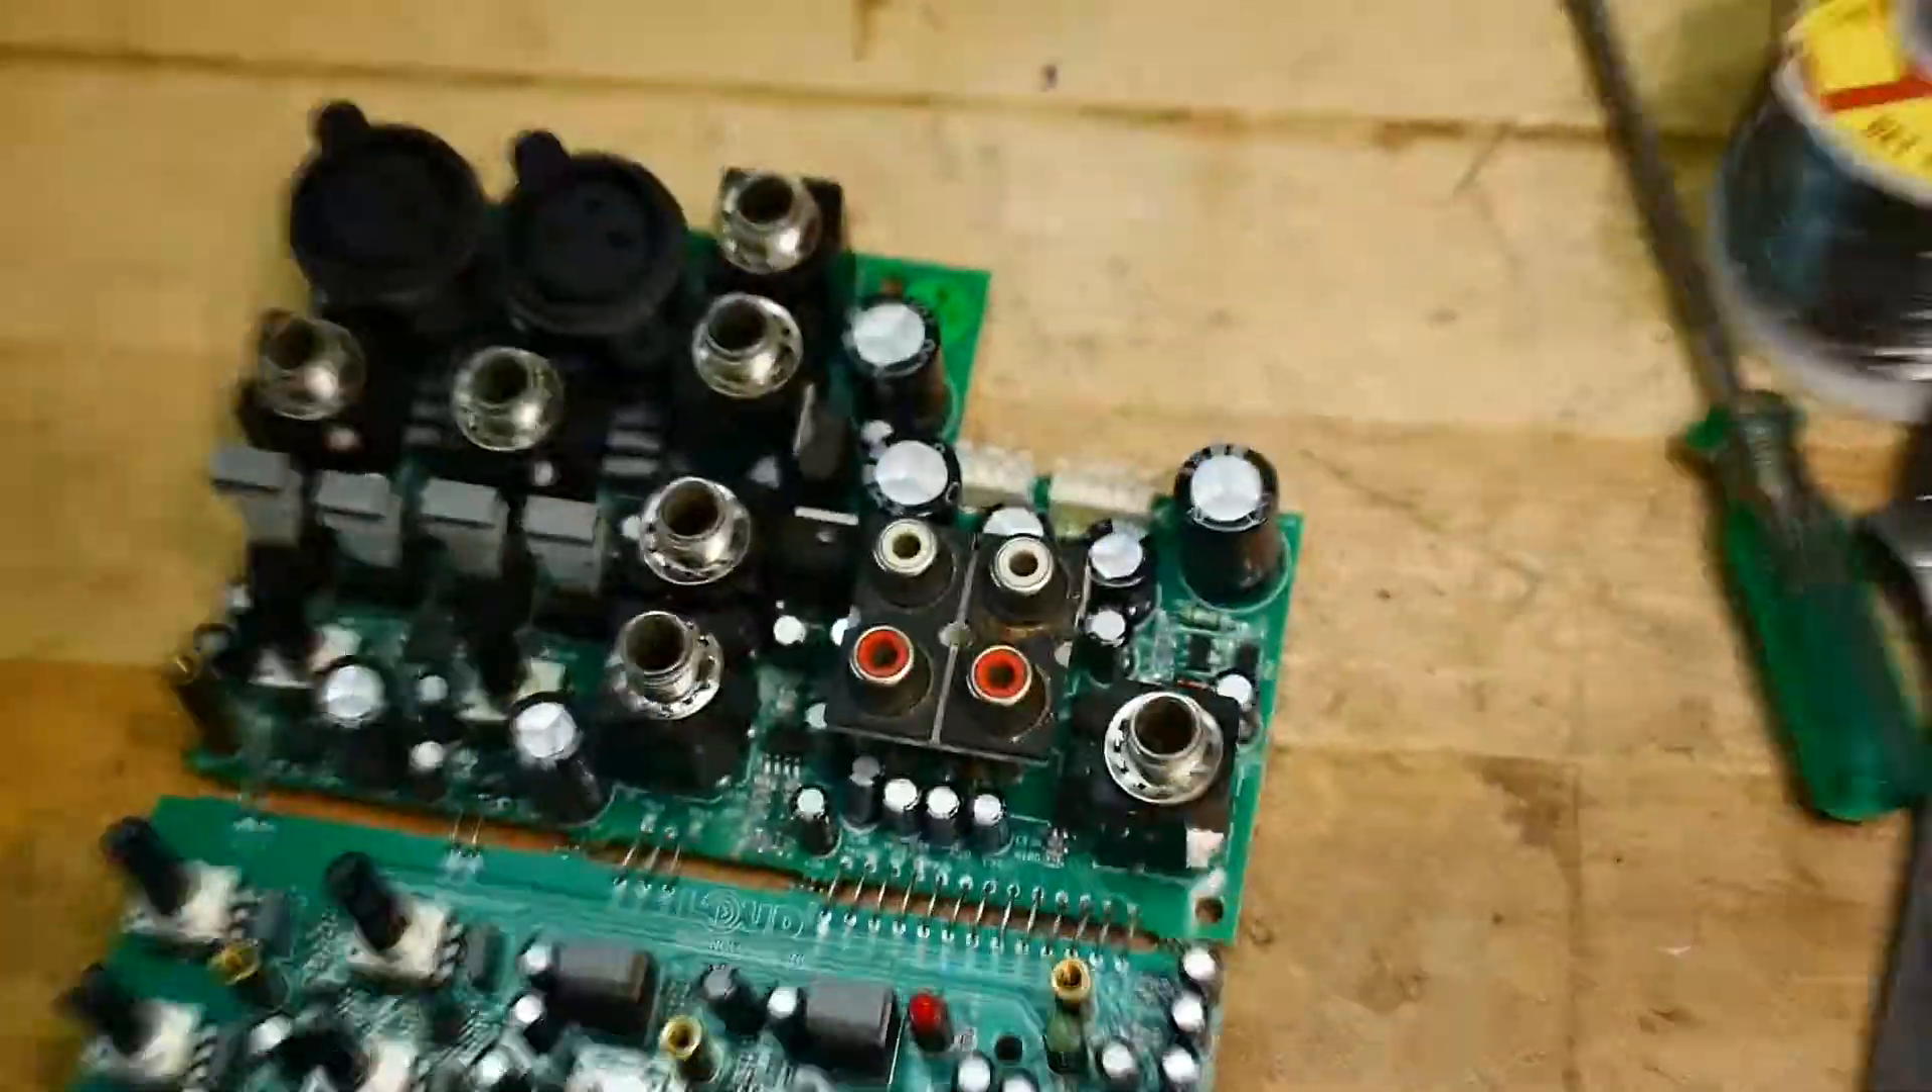There we go, finally got the board out.